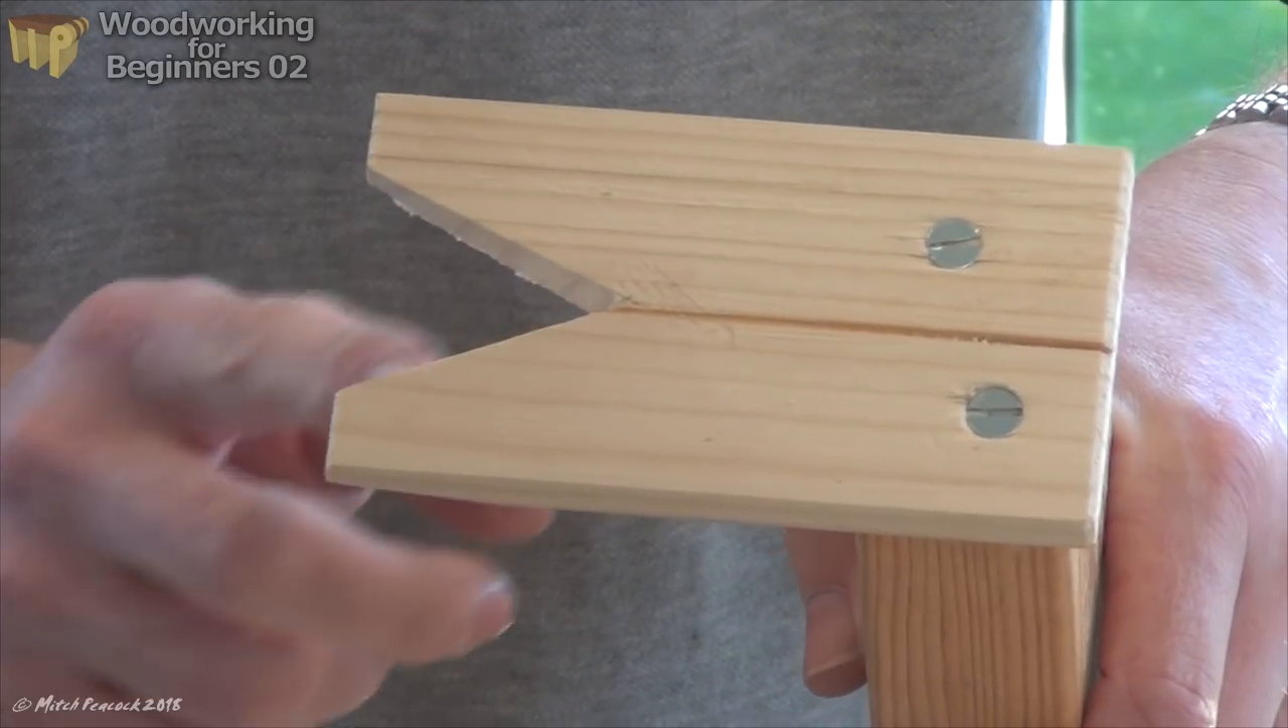But if you're going to do it in the way that I use the work bench, where it's in a vise, the work support is attached into the end grain. So you see I've got two screws in here.